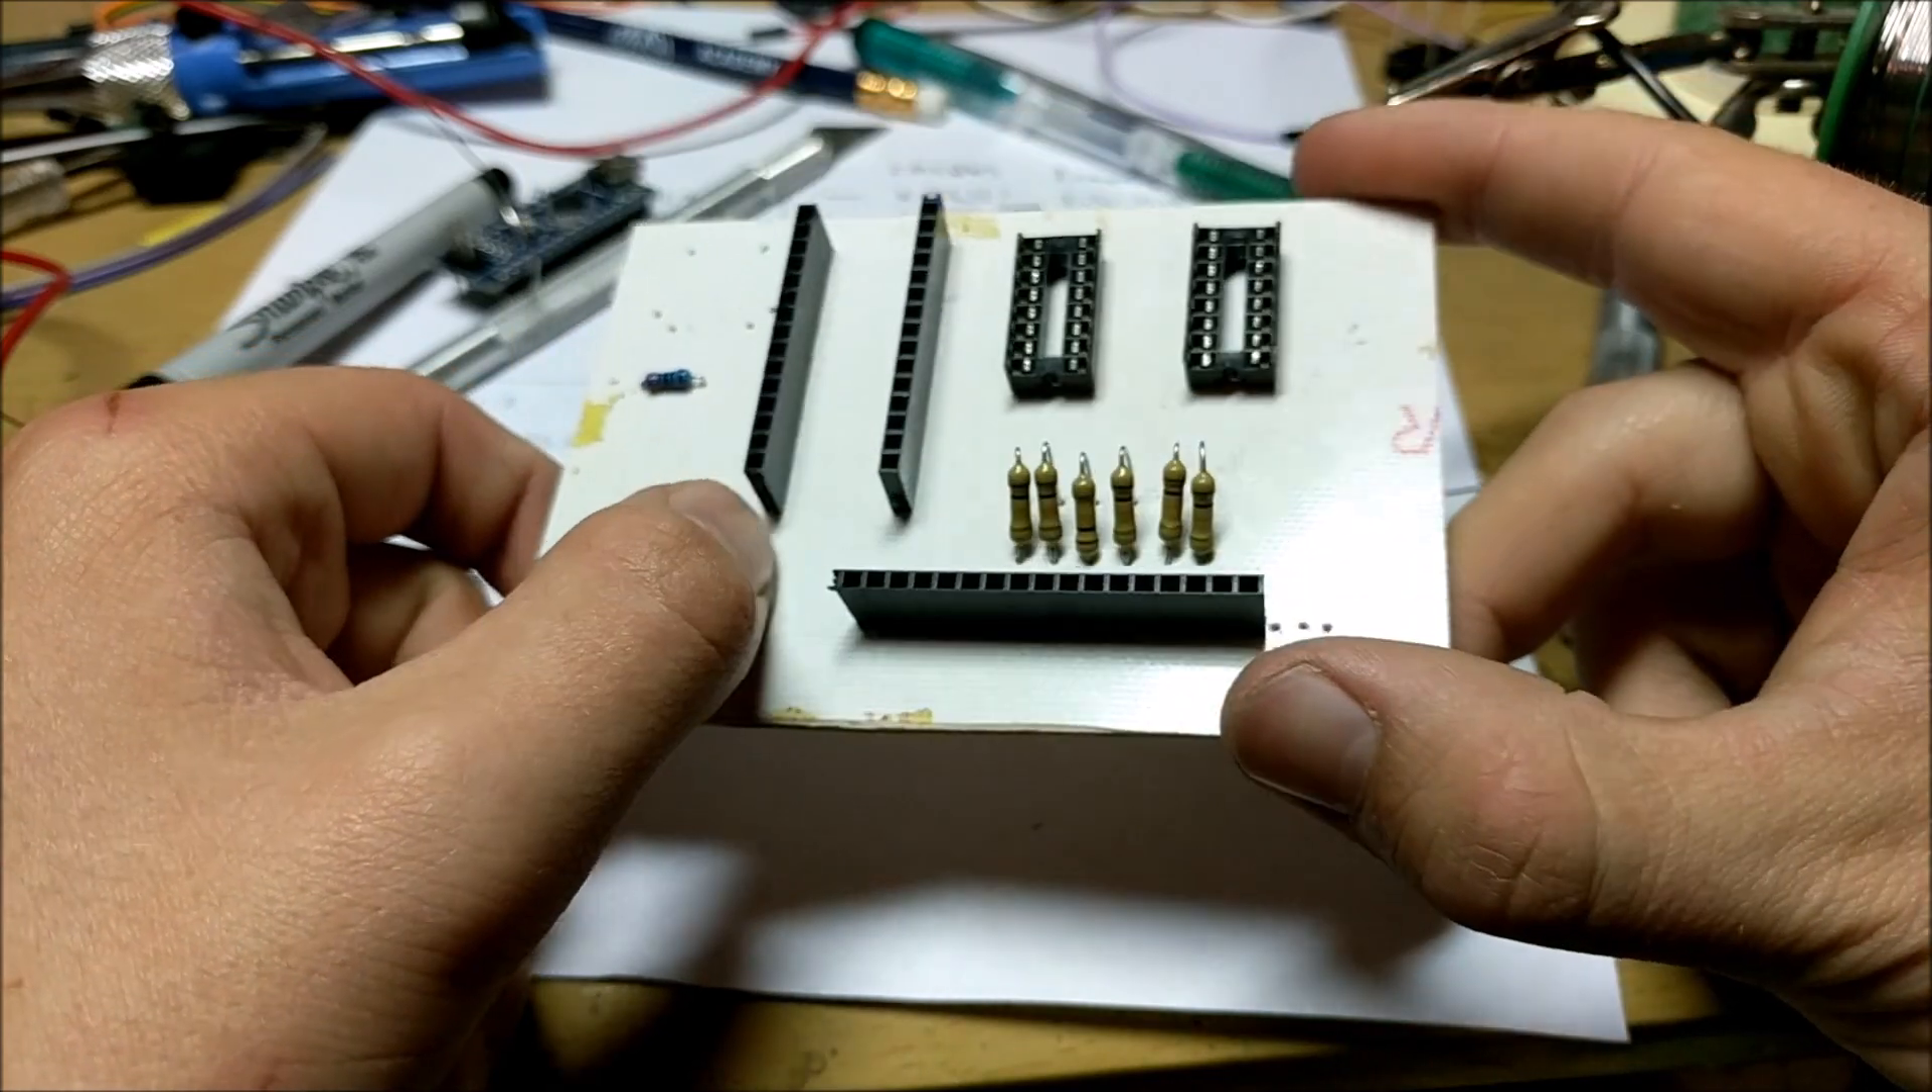We've got all of our headers, all of our components, and they're inserted into the holes.